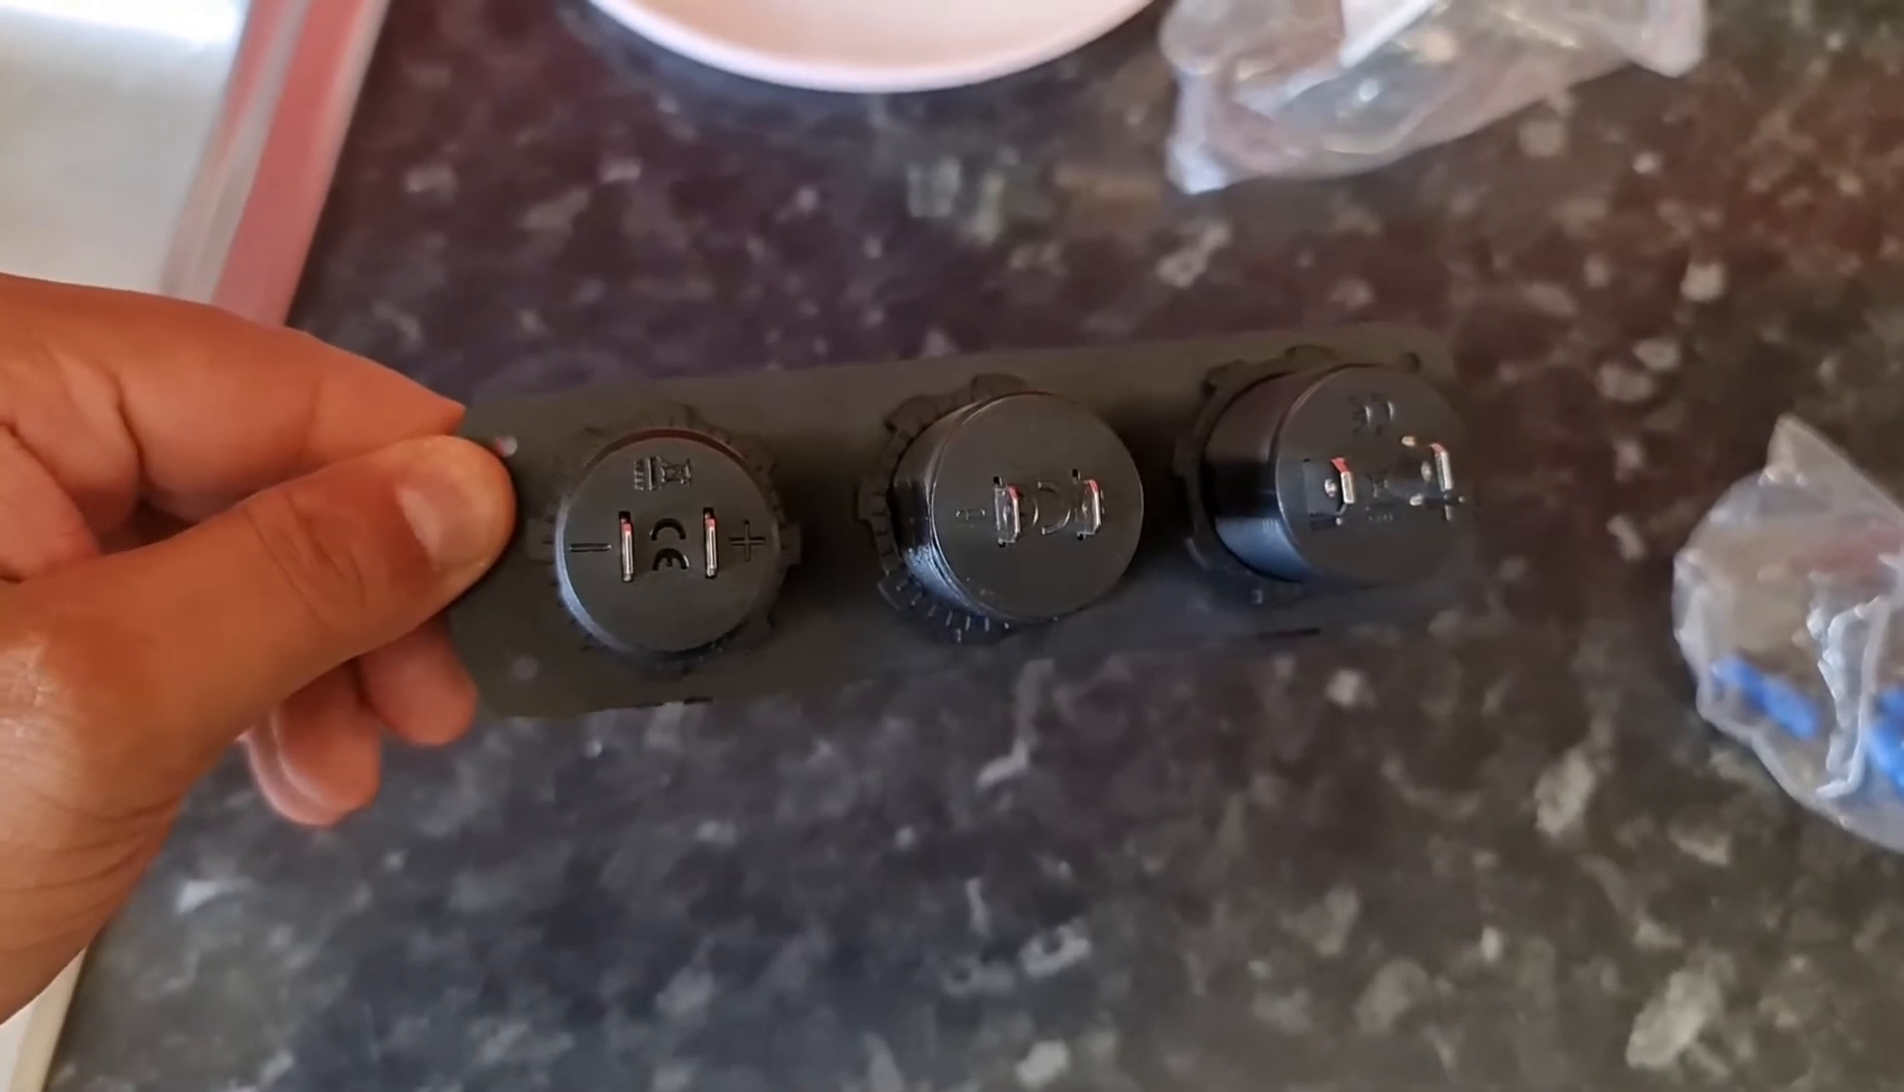Right as you can see I've put all three of the connectors into the bracket I've screwed them all on so they look nice and fitted well.